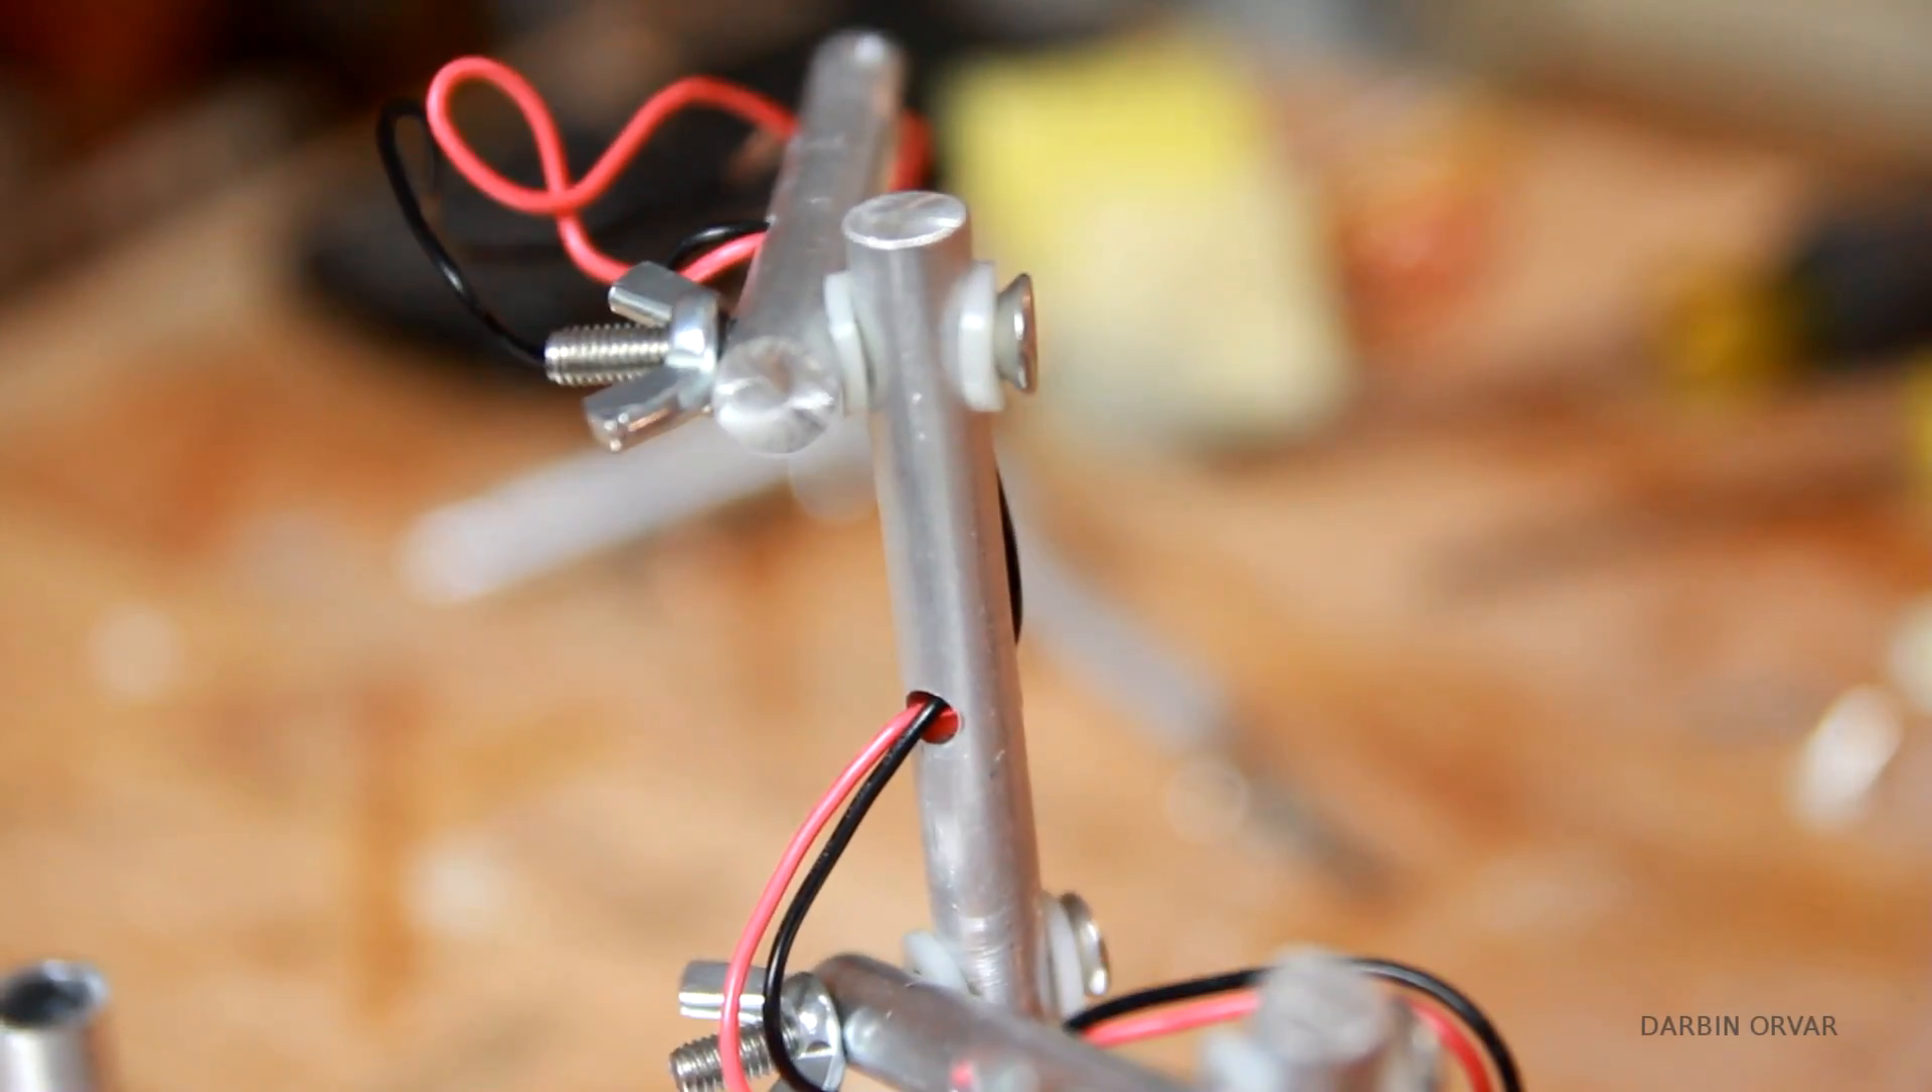So here you can see I have the wires going up through the light part here through holes I've drilled.